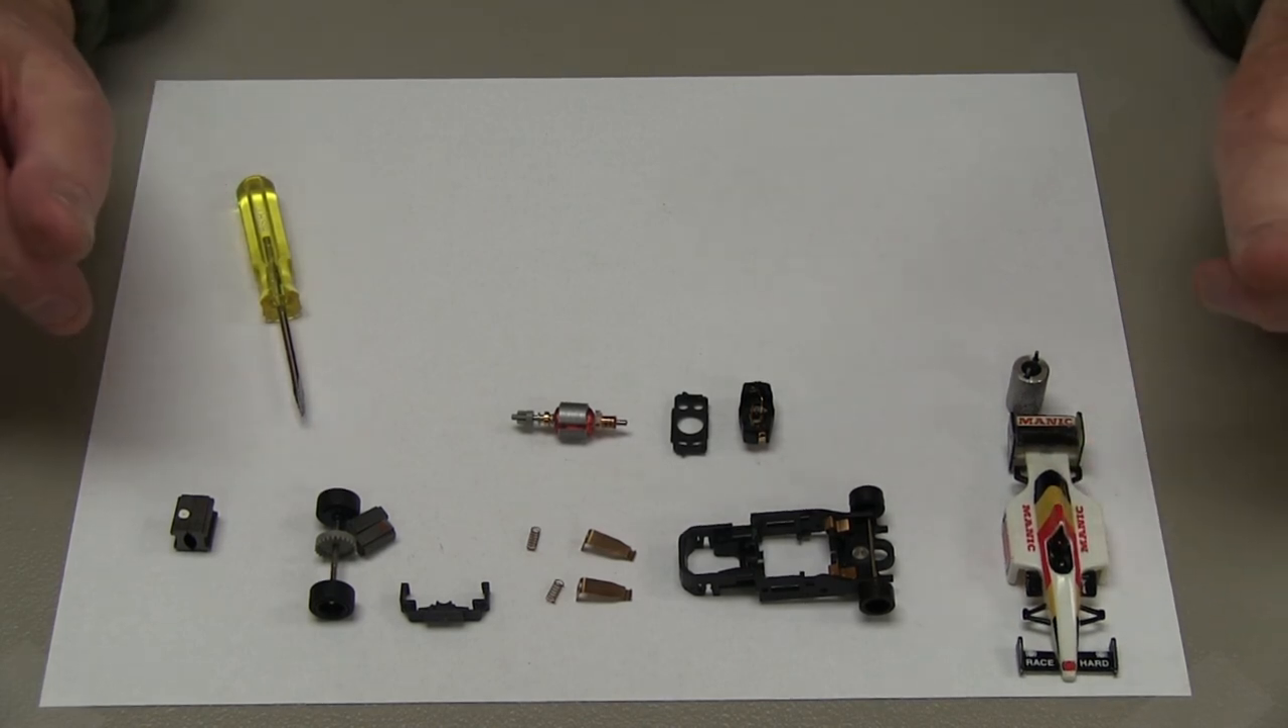You've now gotten your car down to pretty much its most basic form.